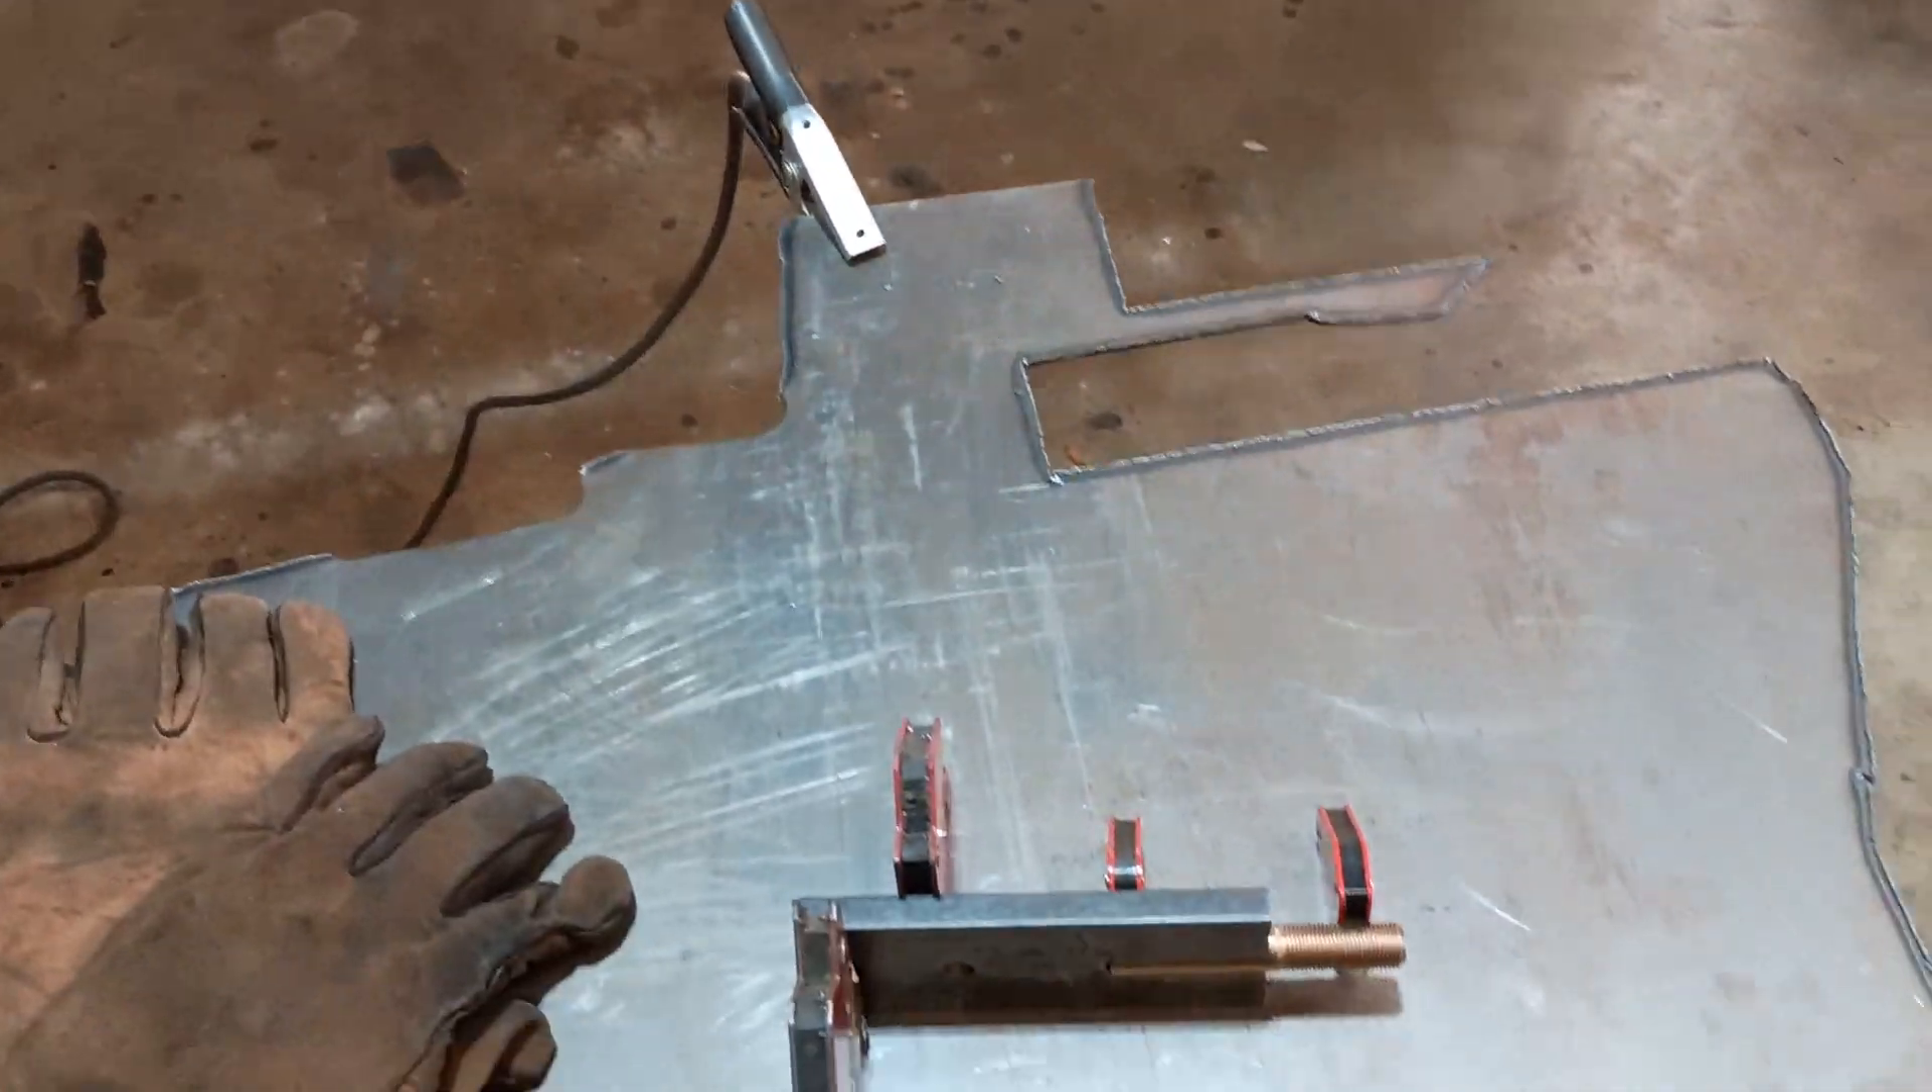But hey, I've got the ground strap on.